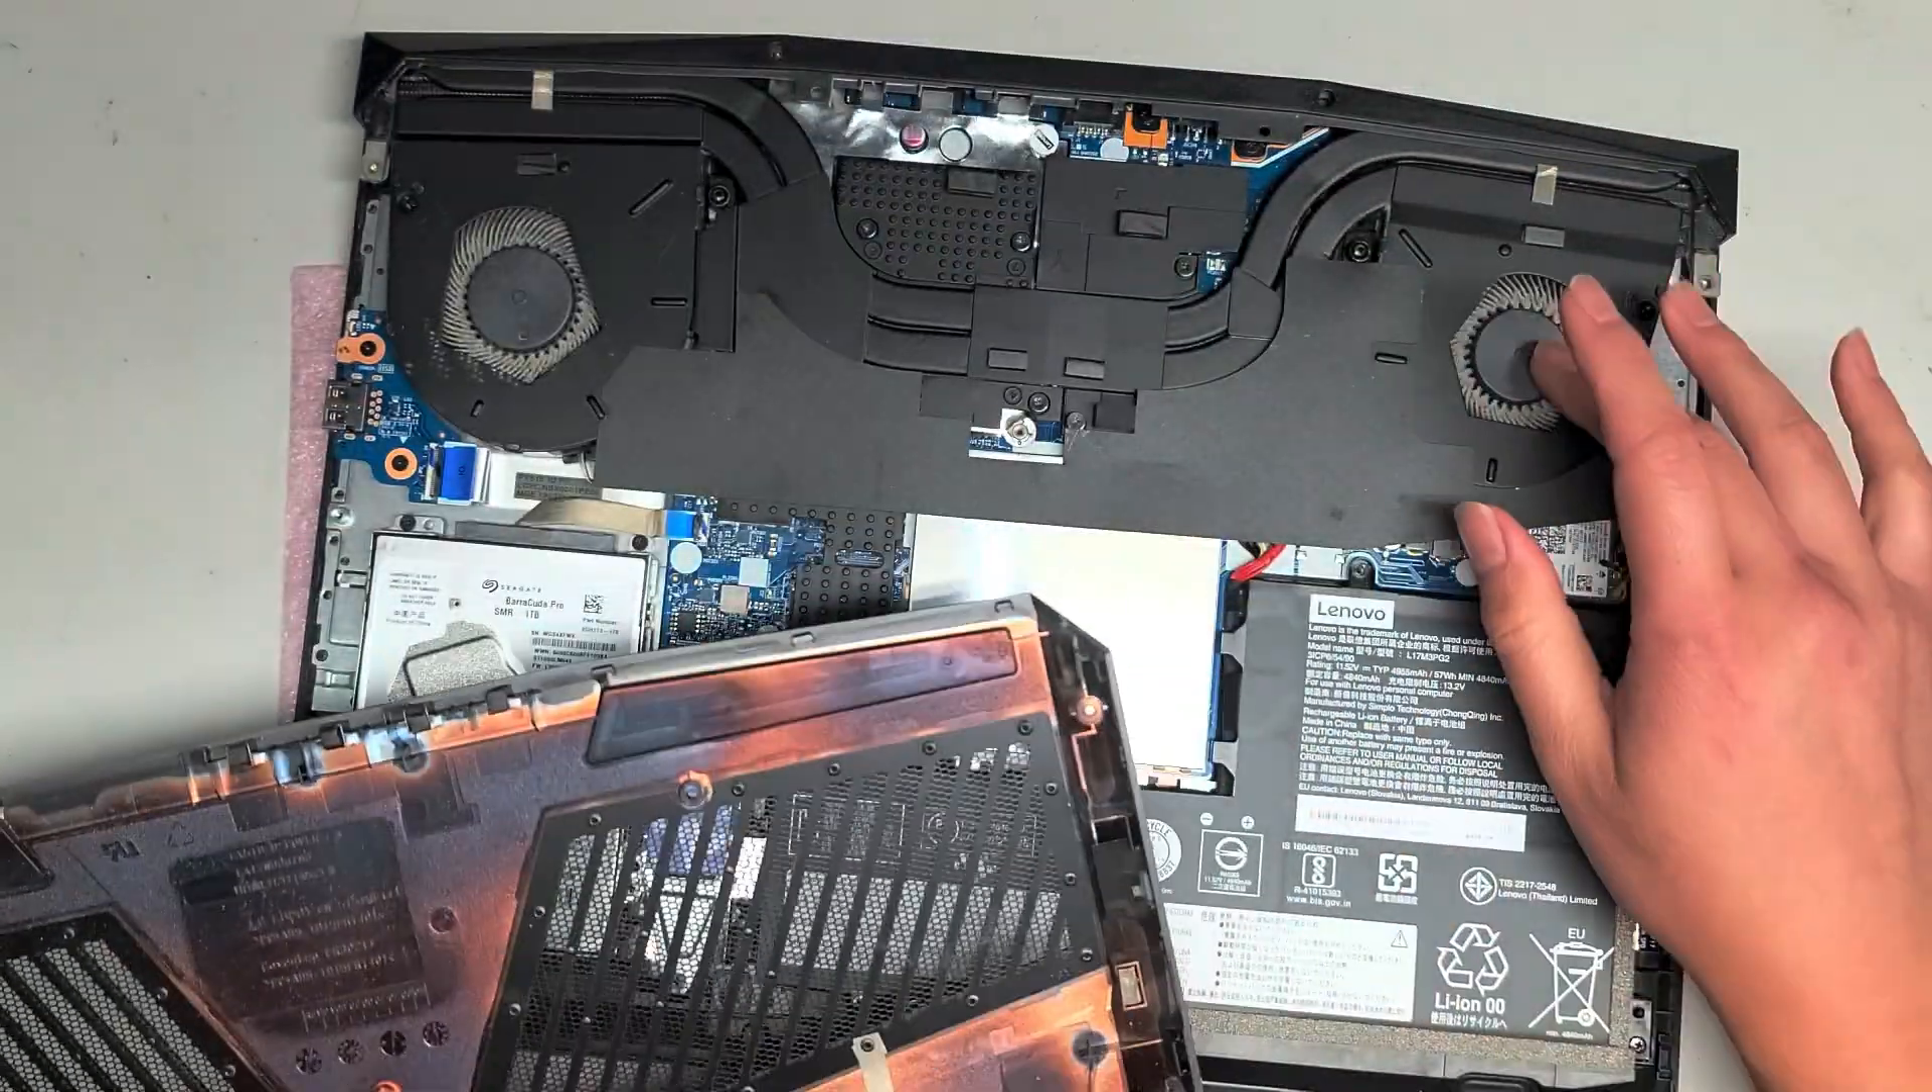We got the bottom cover off.